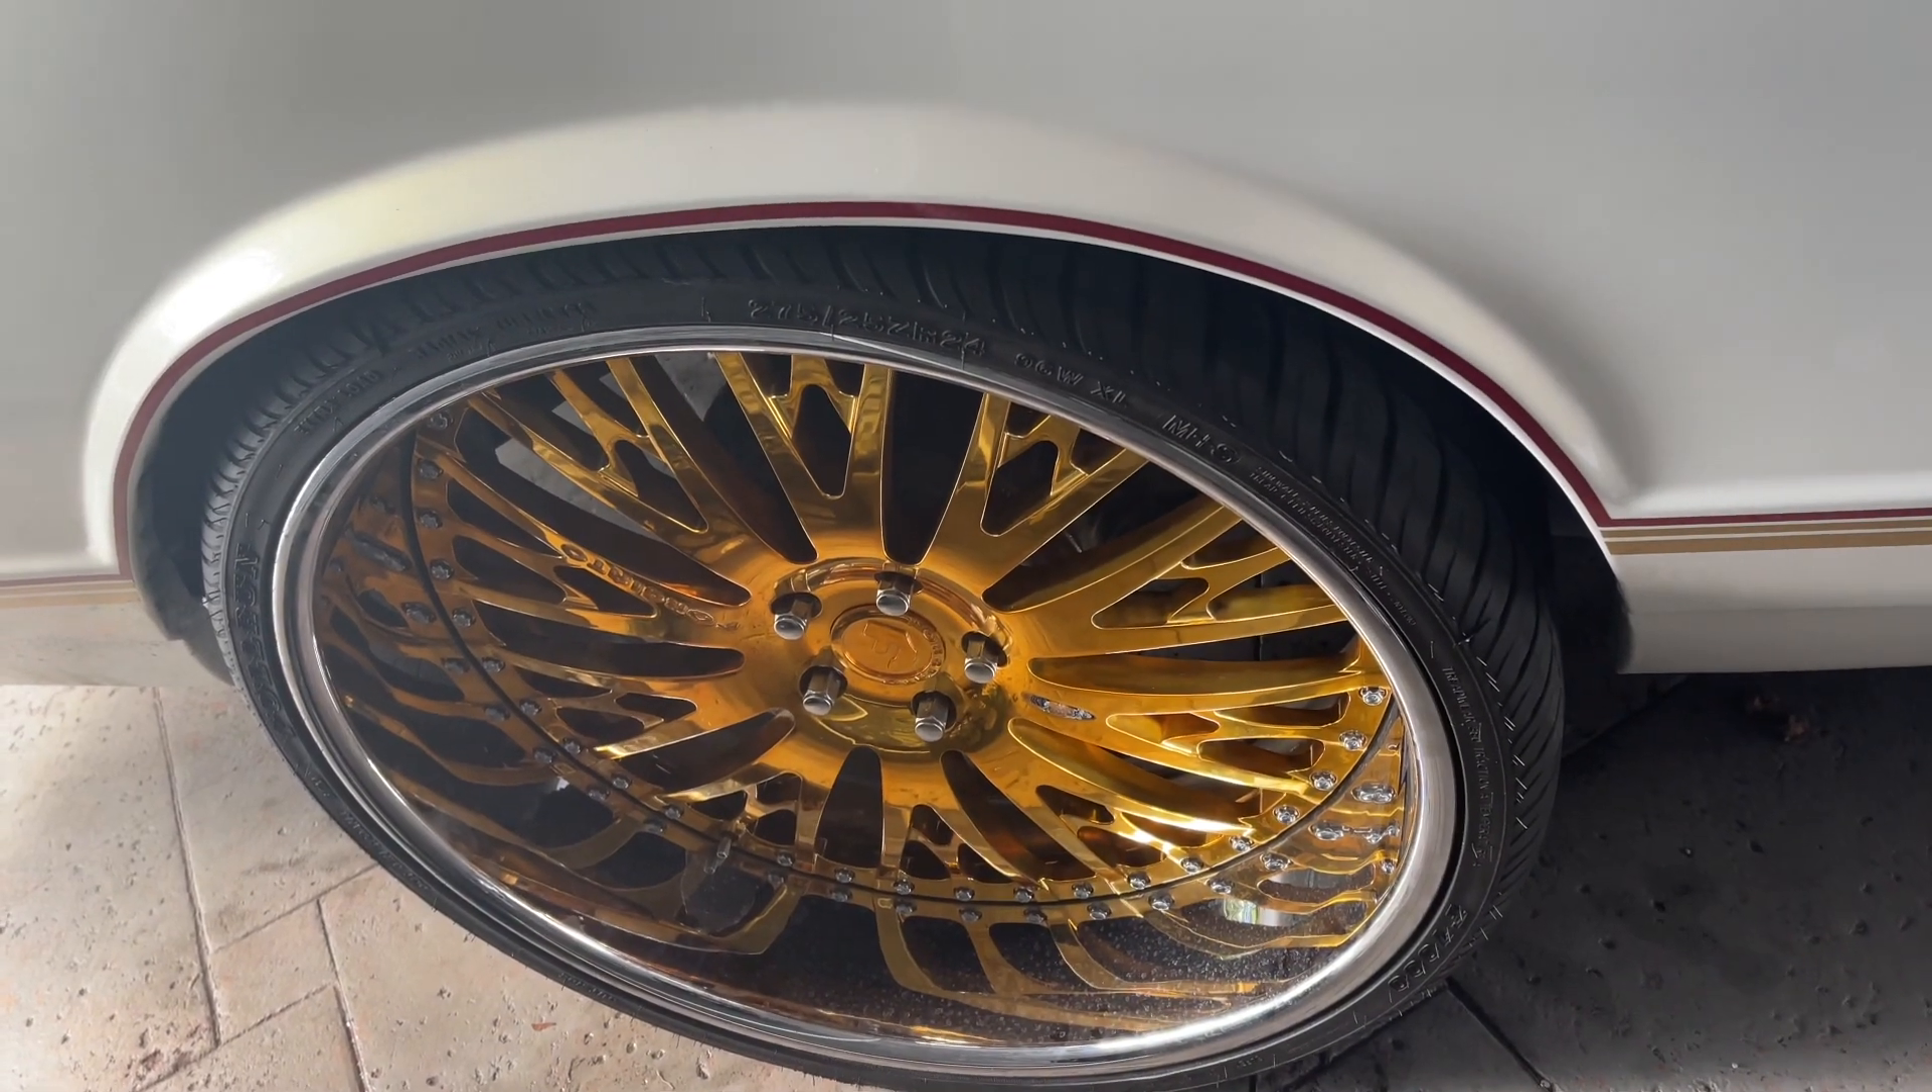Alright YouTube, so I put the wheel back on, the issue is fixed.